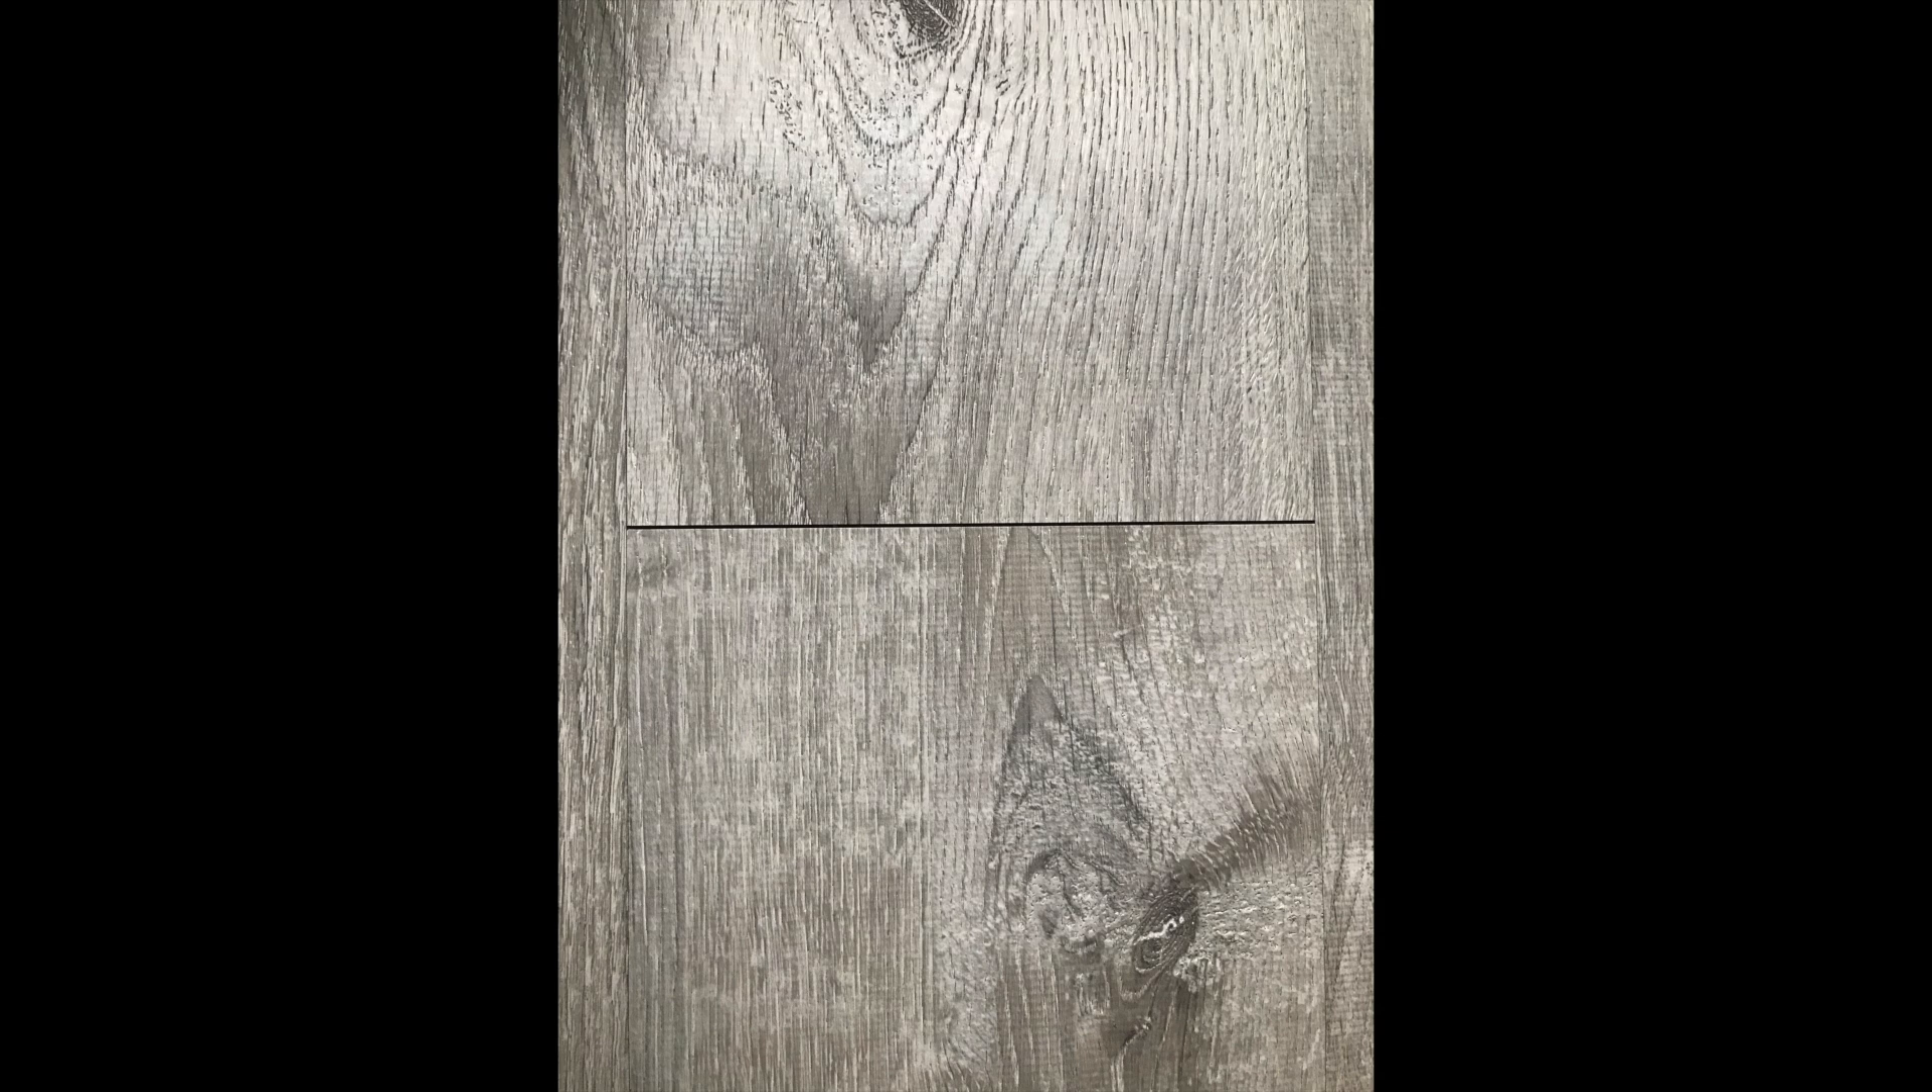We have a gap between two of the planks.